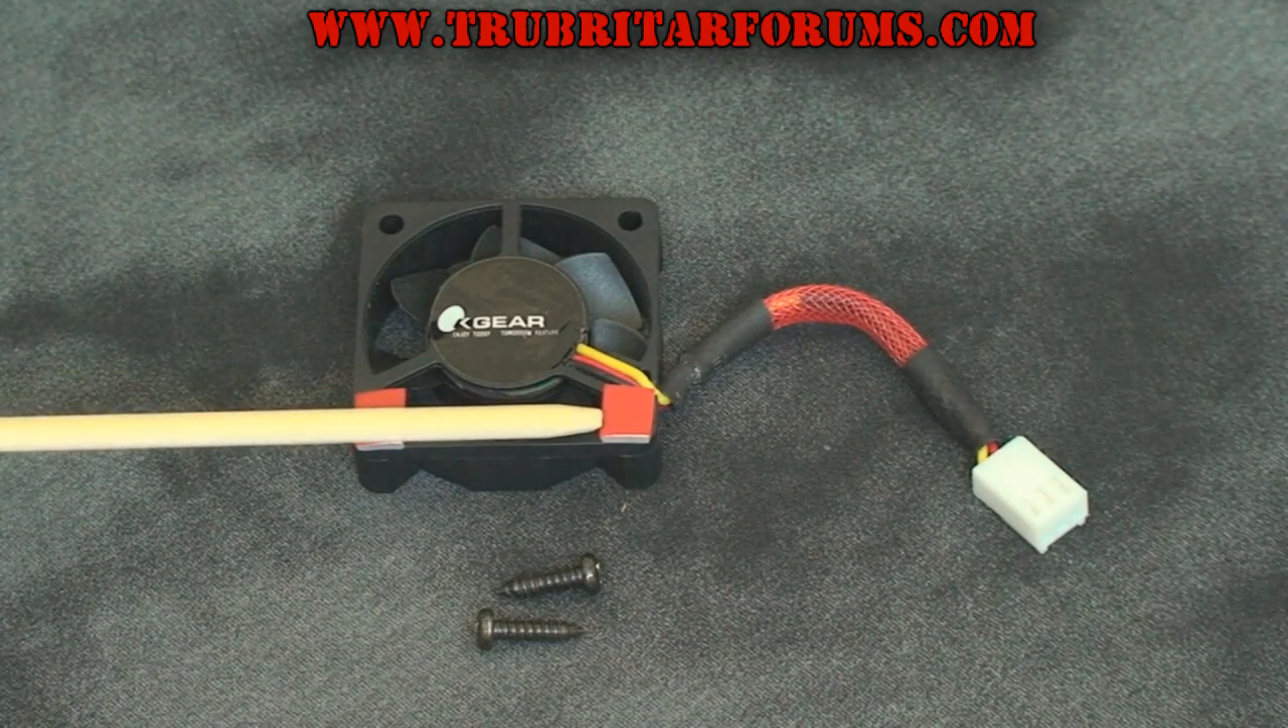On the bottom of the fan we've added two double sided adhesion pads.